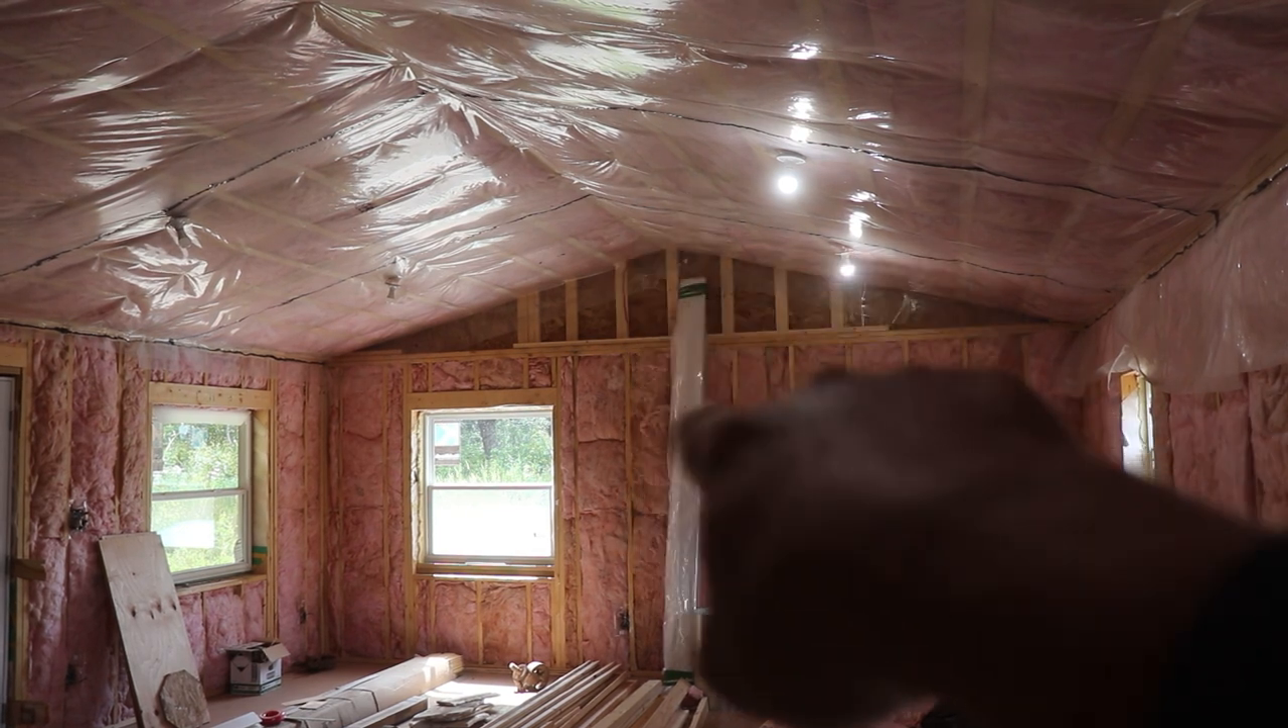We just have to block in and insulate the gable up in here.